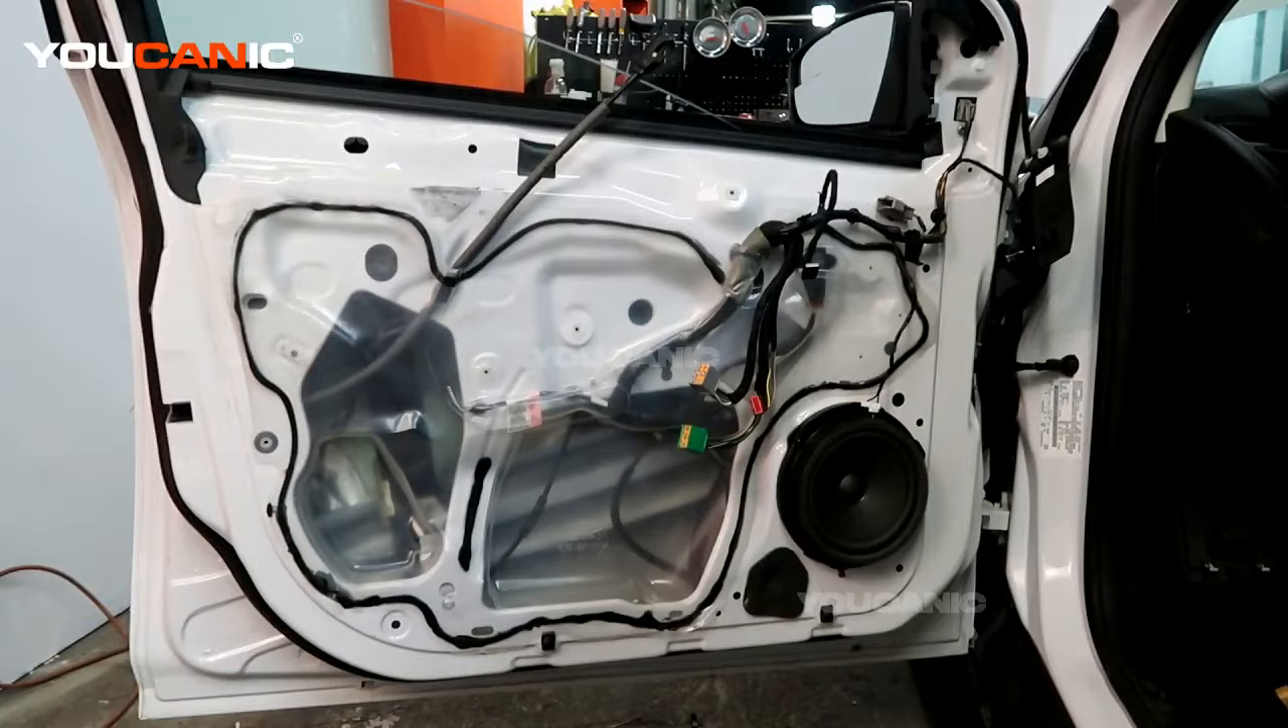We have removed the inner door panel.